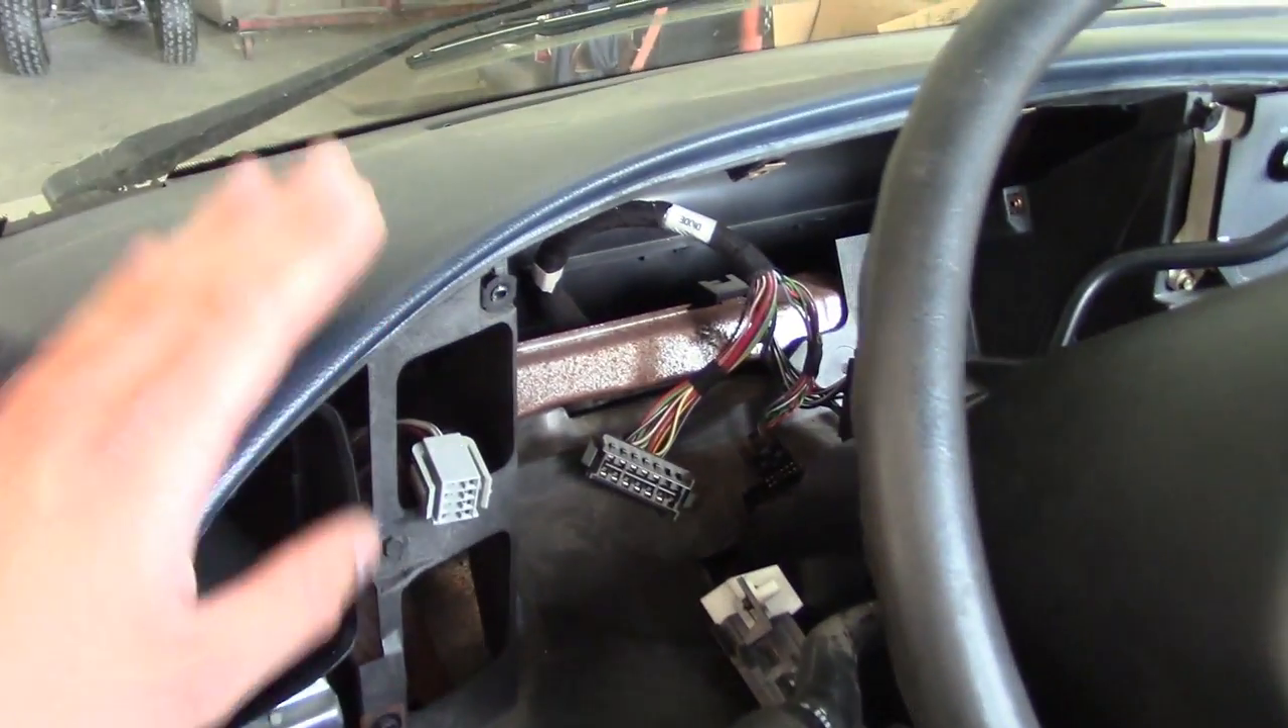I tore the dash completely apart and pulled the instrument cluster out.